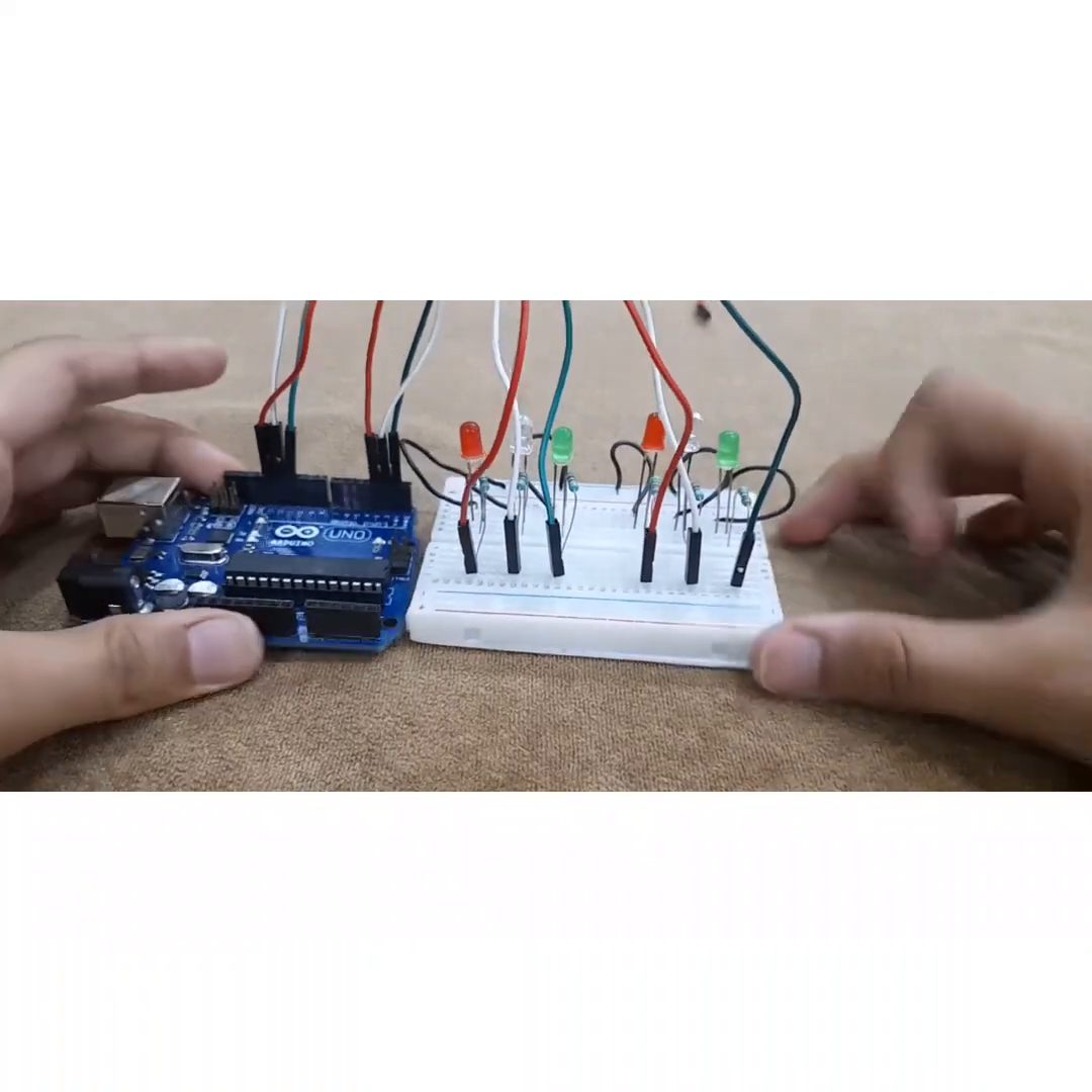Now guys, we are done with all of the LEDs connections.